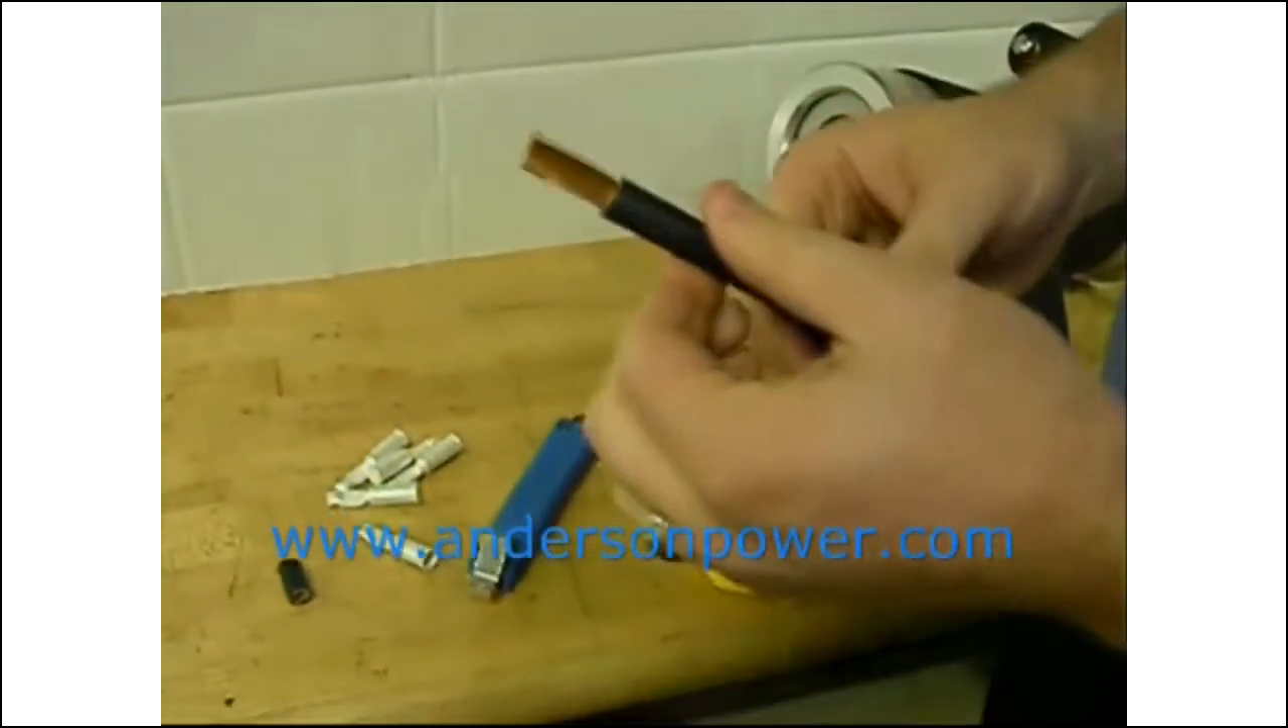And now we've removed the jacket.